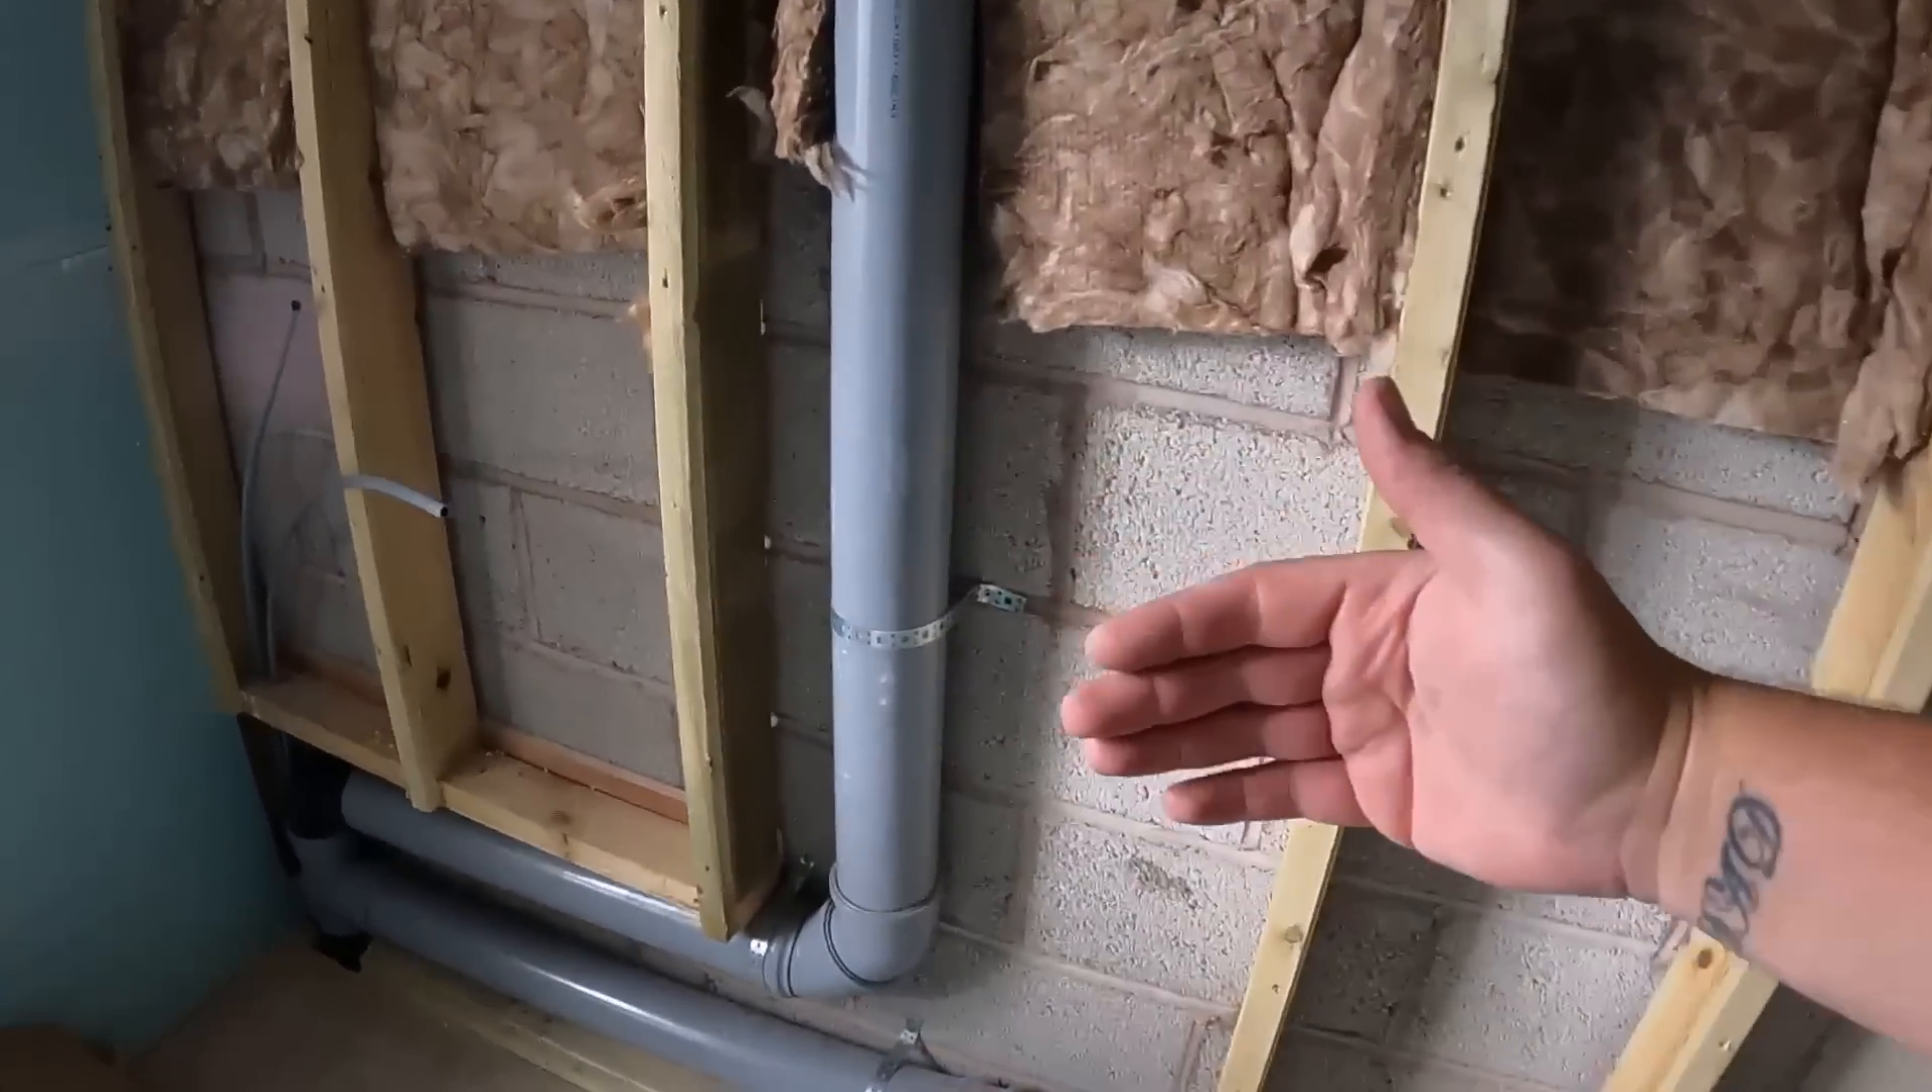We've now got the strap banding on that vent pipe just to bolt it back to the wall.